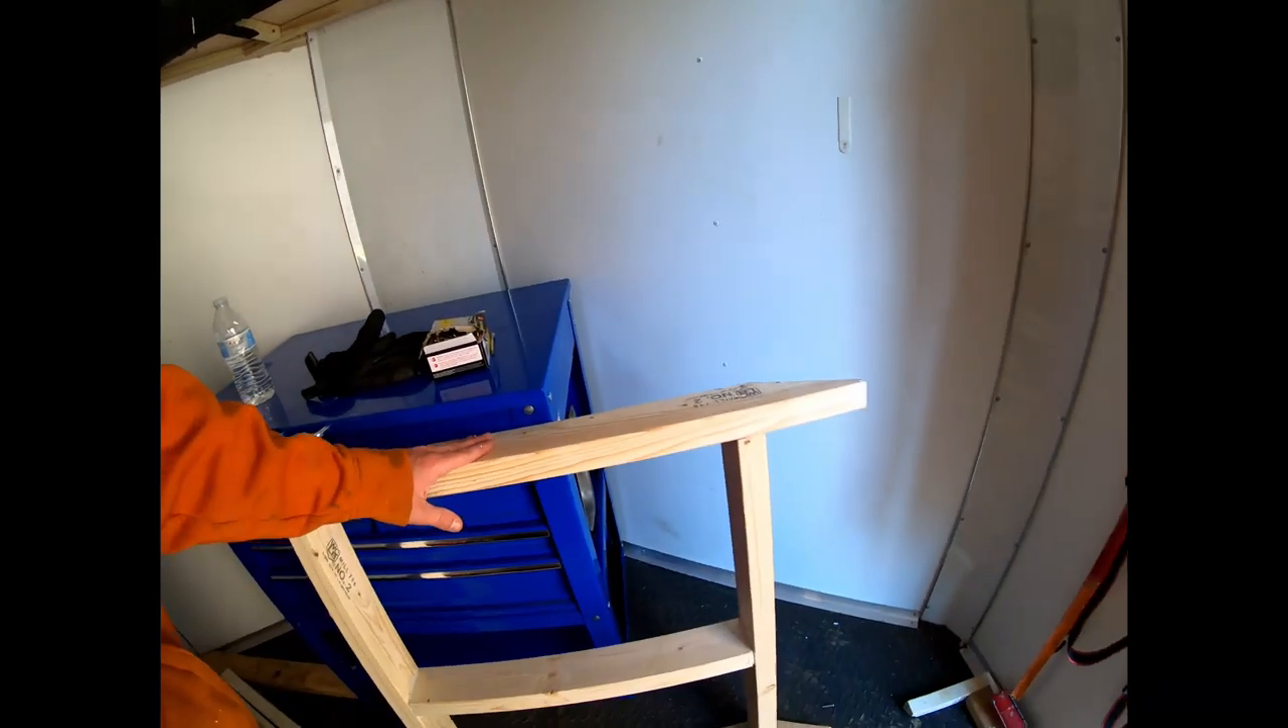So now that we got the skeleton frame right here made, you see there's going to be a shelf here and then there's going to be the tabletop up top here.